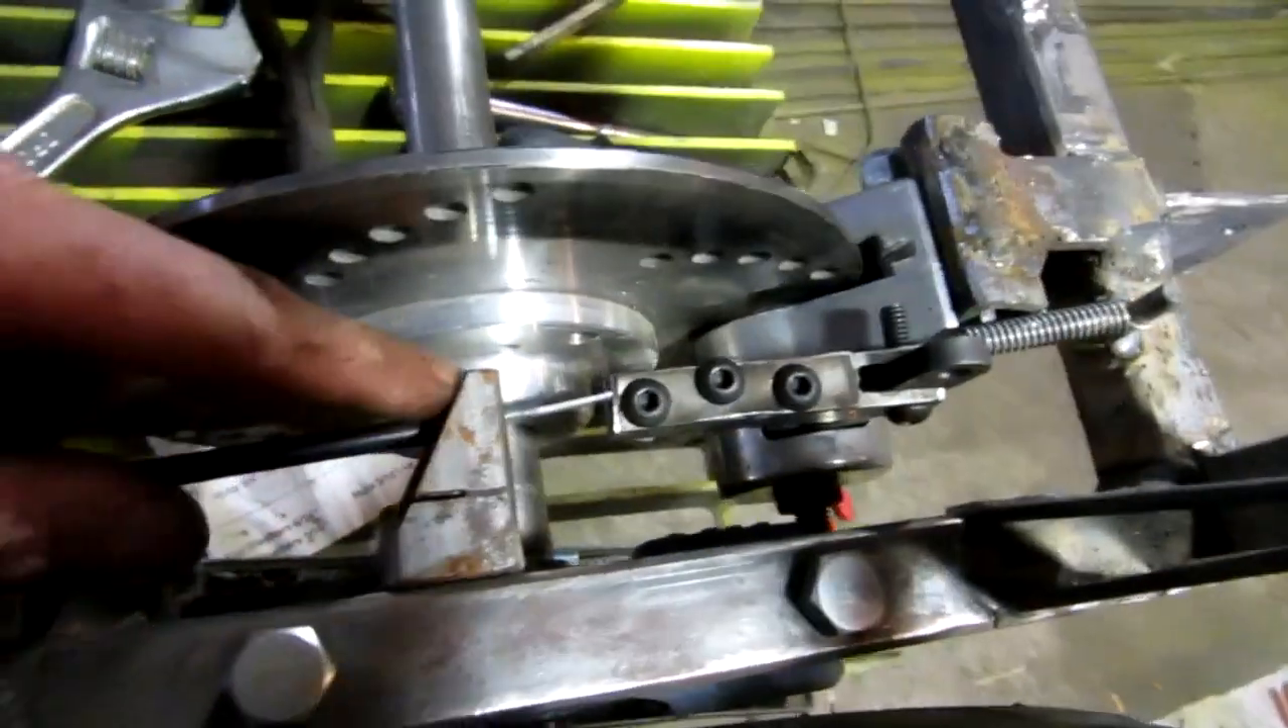I put in this uh scrap piece of steel here to hold the outside sleeve of the cable.